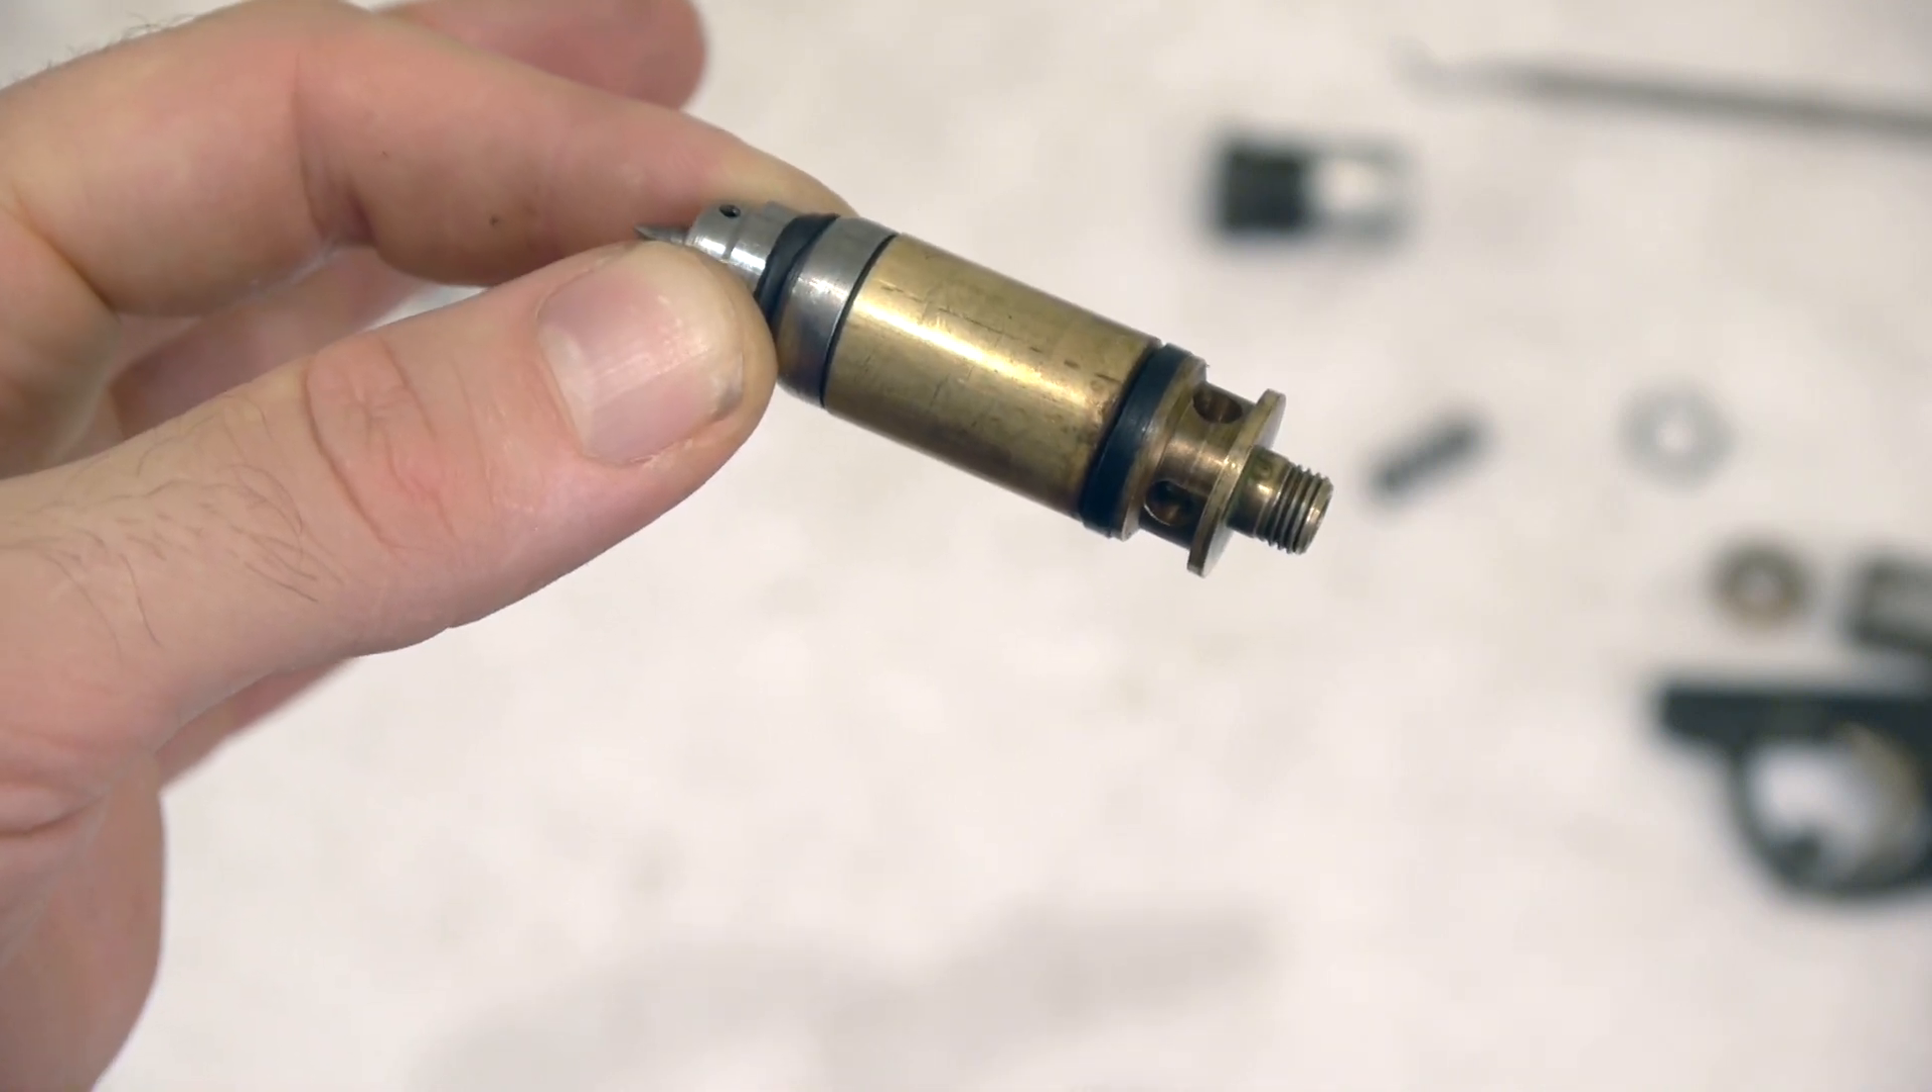So now we have our Sheridan classic valve assembly and valve casing all assembled in one piece with all of our old seals.